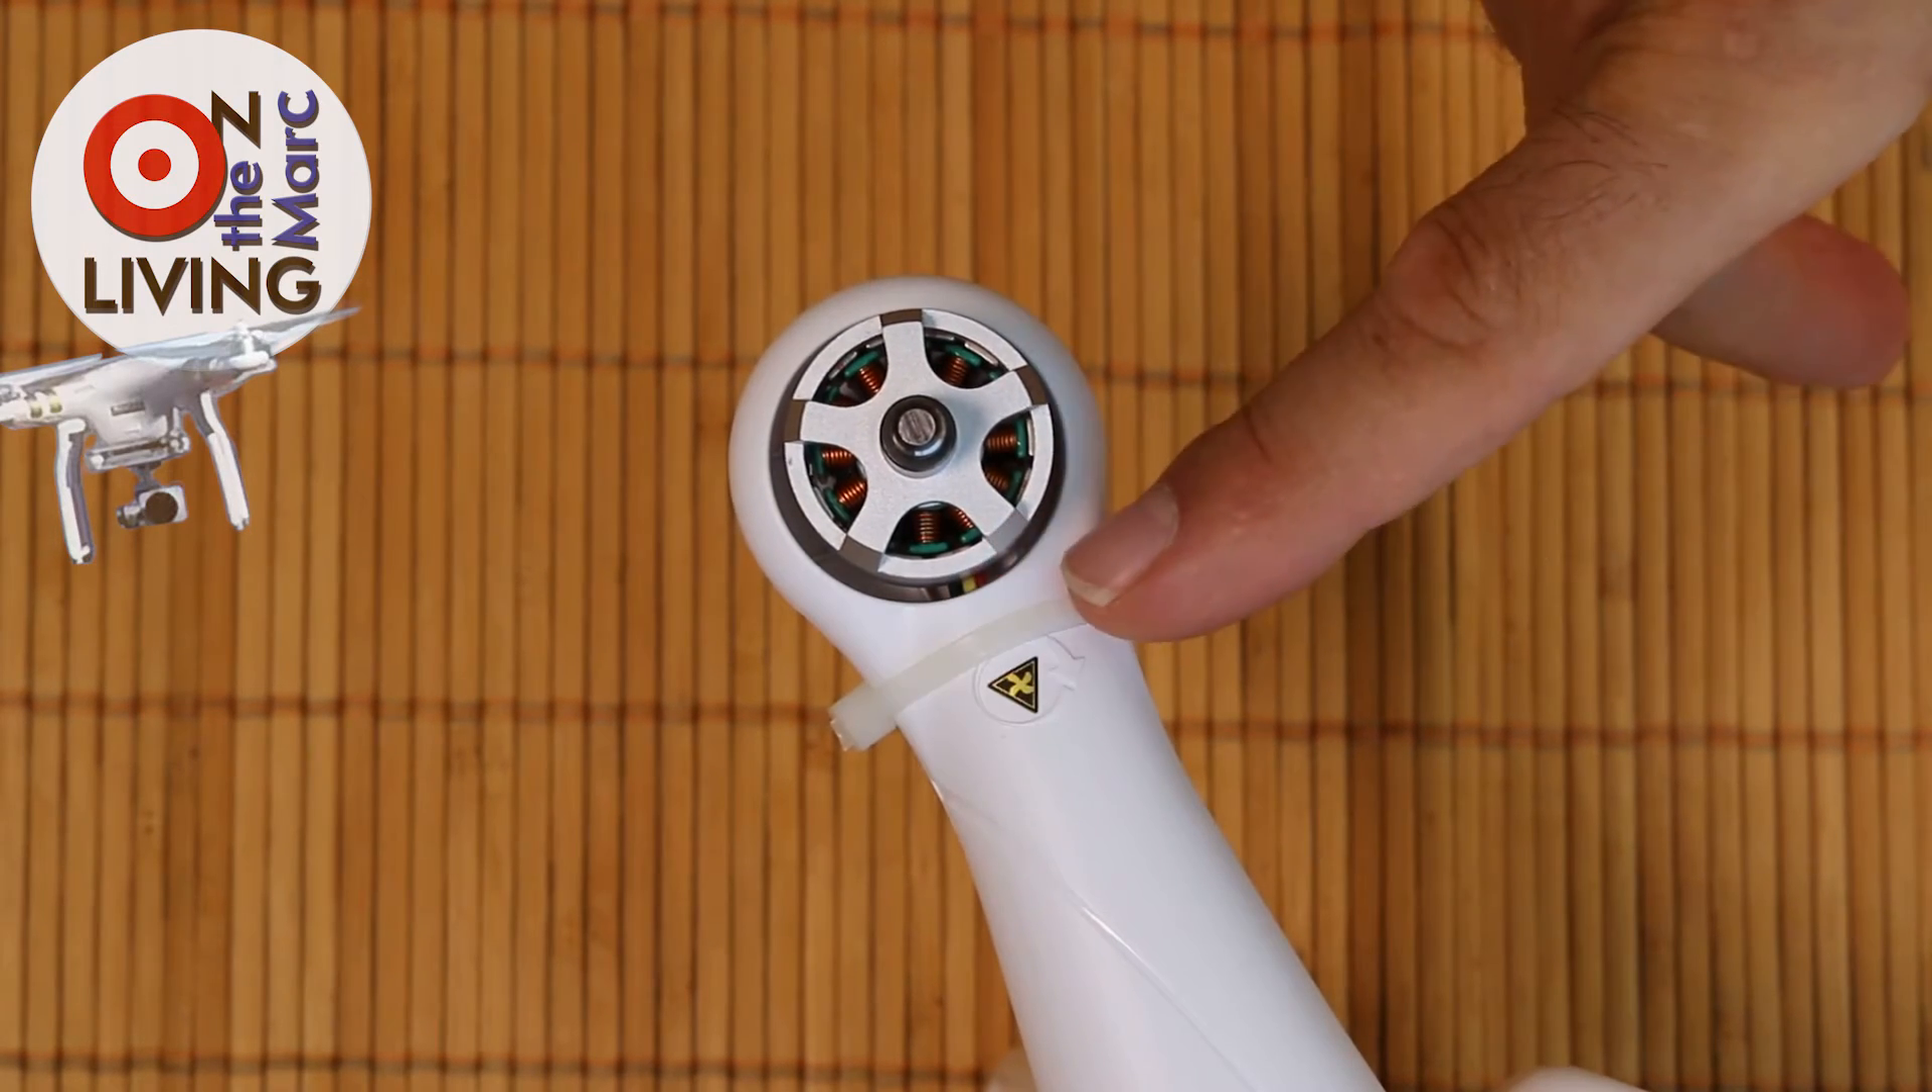Put the zip tie in the top part now, looking down. It does not interfere with the motor. It's a good eighth inch away from the motor.